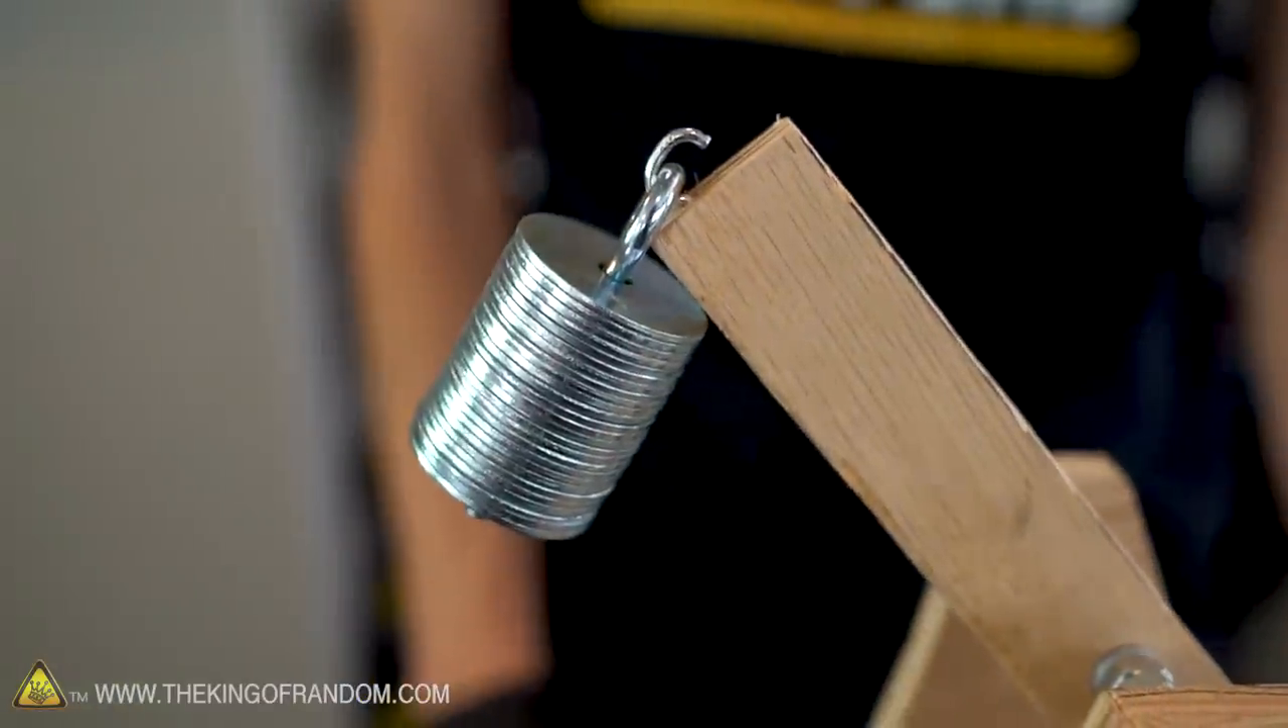Now to make our weight, let's take our eye bolt, load it up with washers, and add a few nuts on the bottom to hold them all in place. We now have a nice weight.